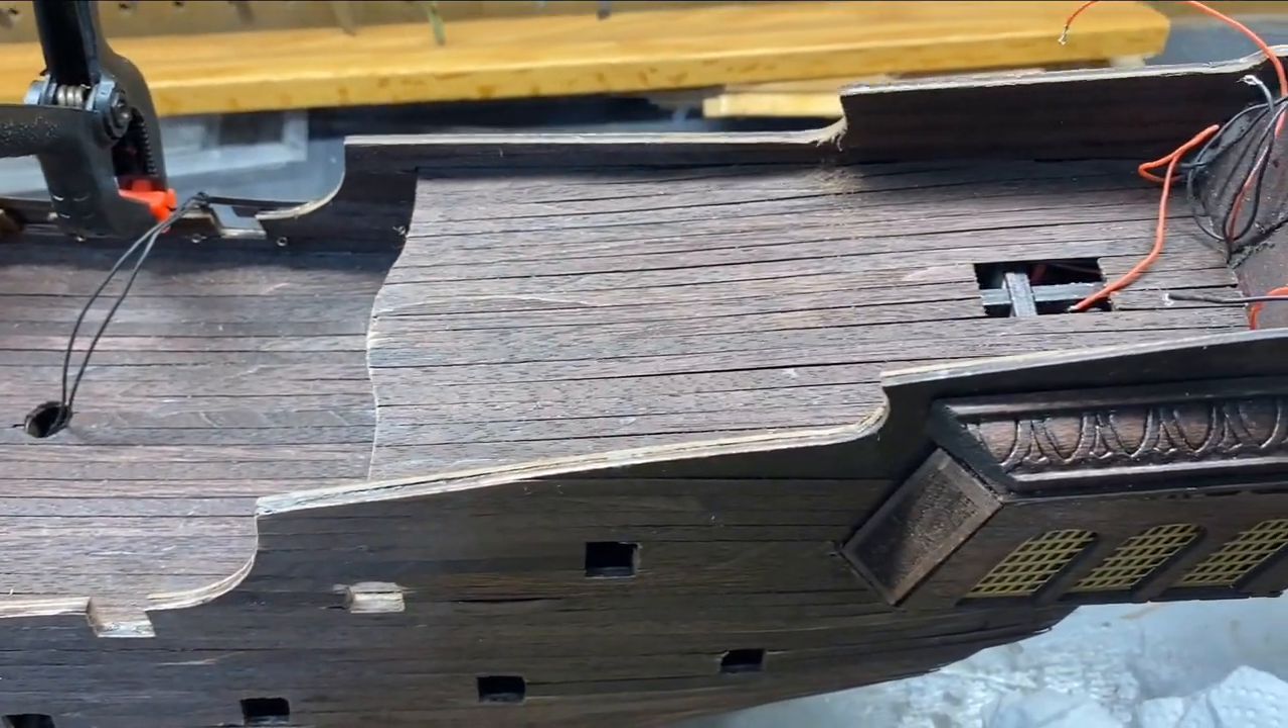You can see I have the deck in place.